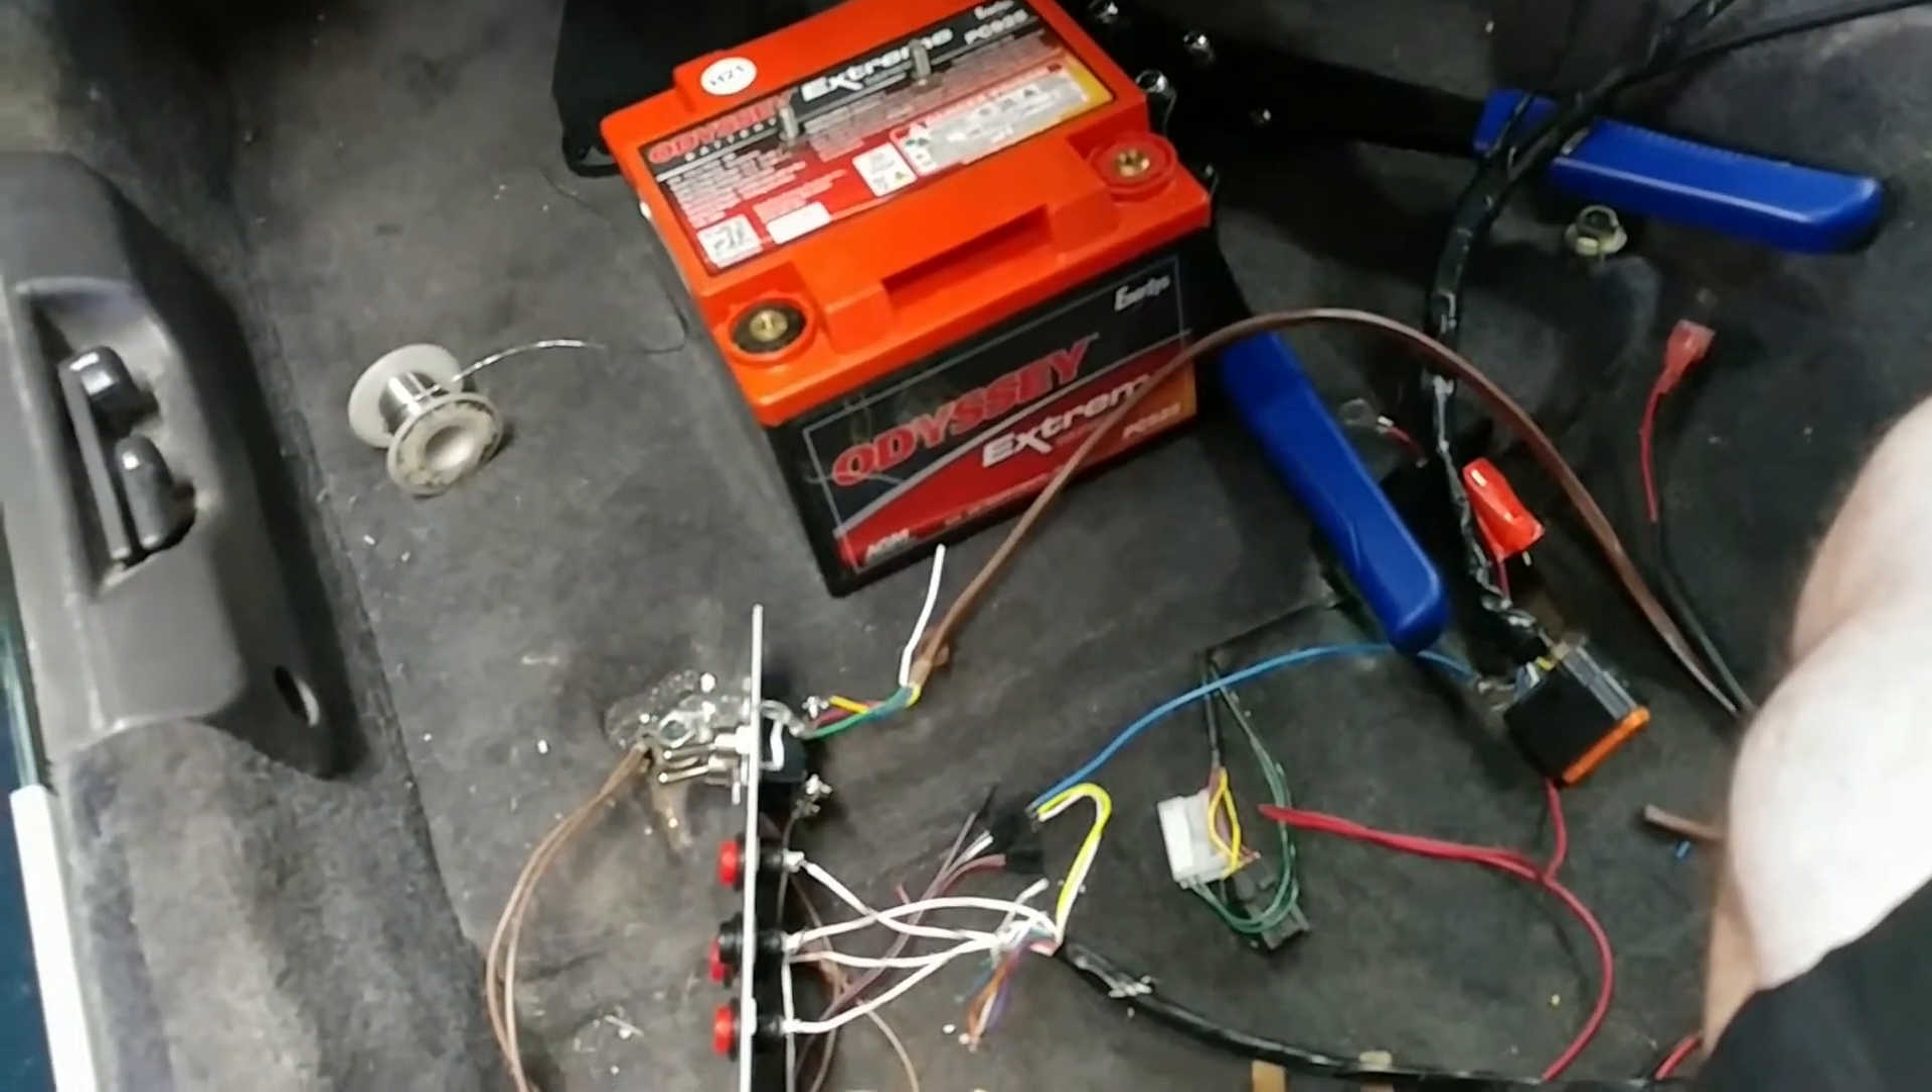I don't have the batteries all wired up yet.